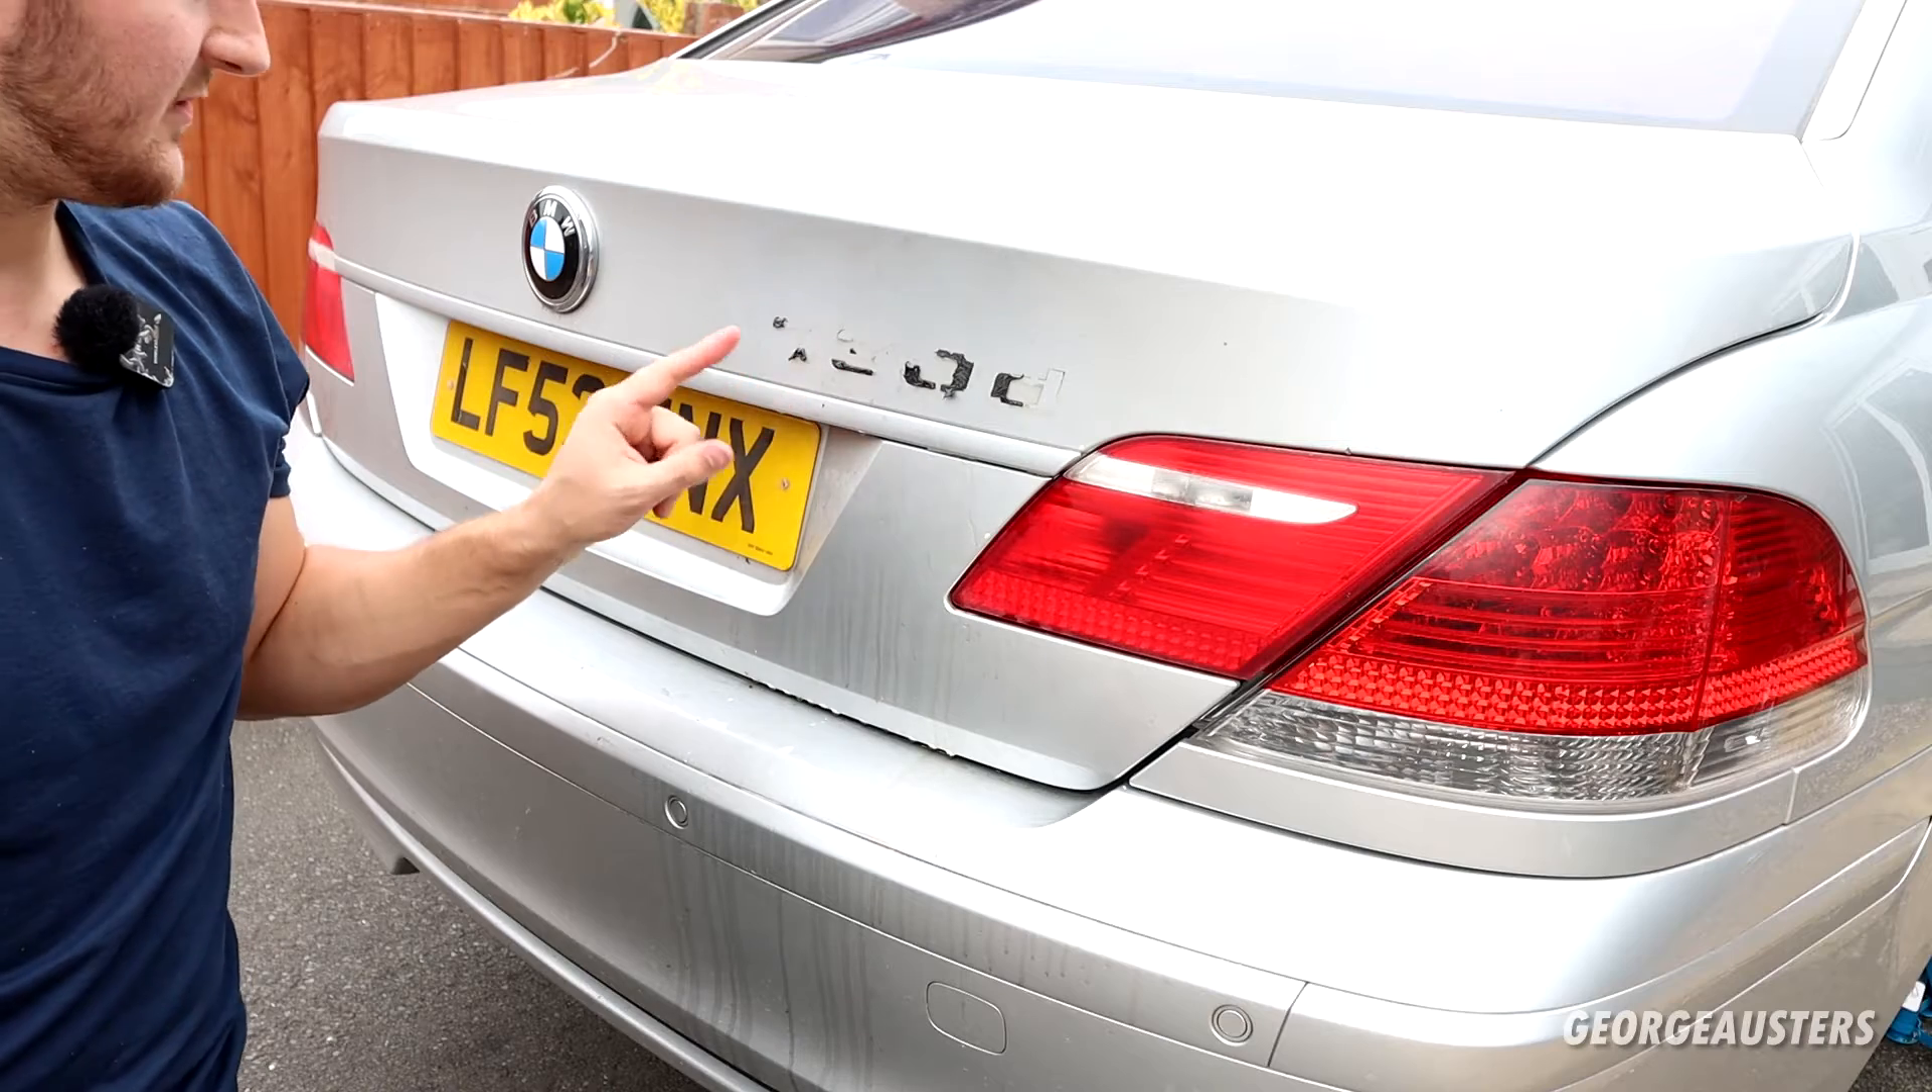Okay, so that is the badge now removed.